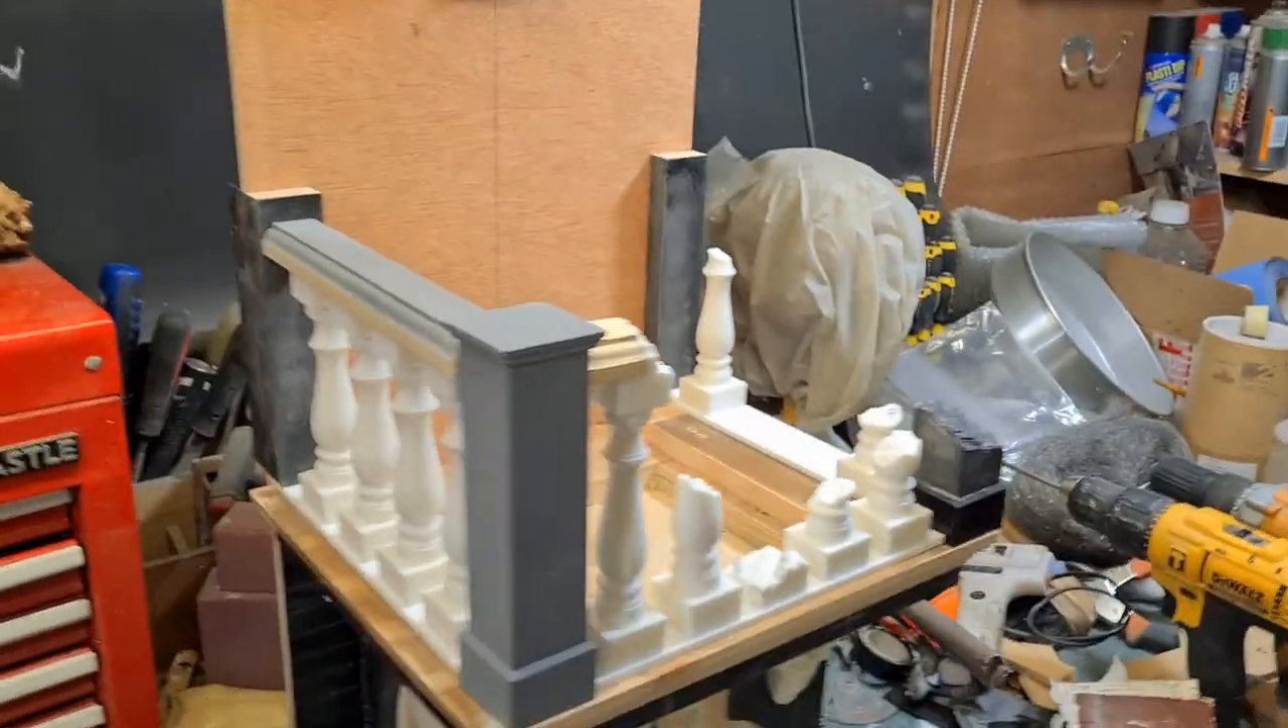So there's my spindles in place so that's looking pretty good.